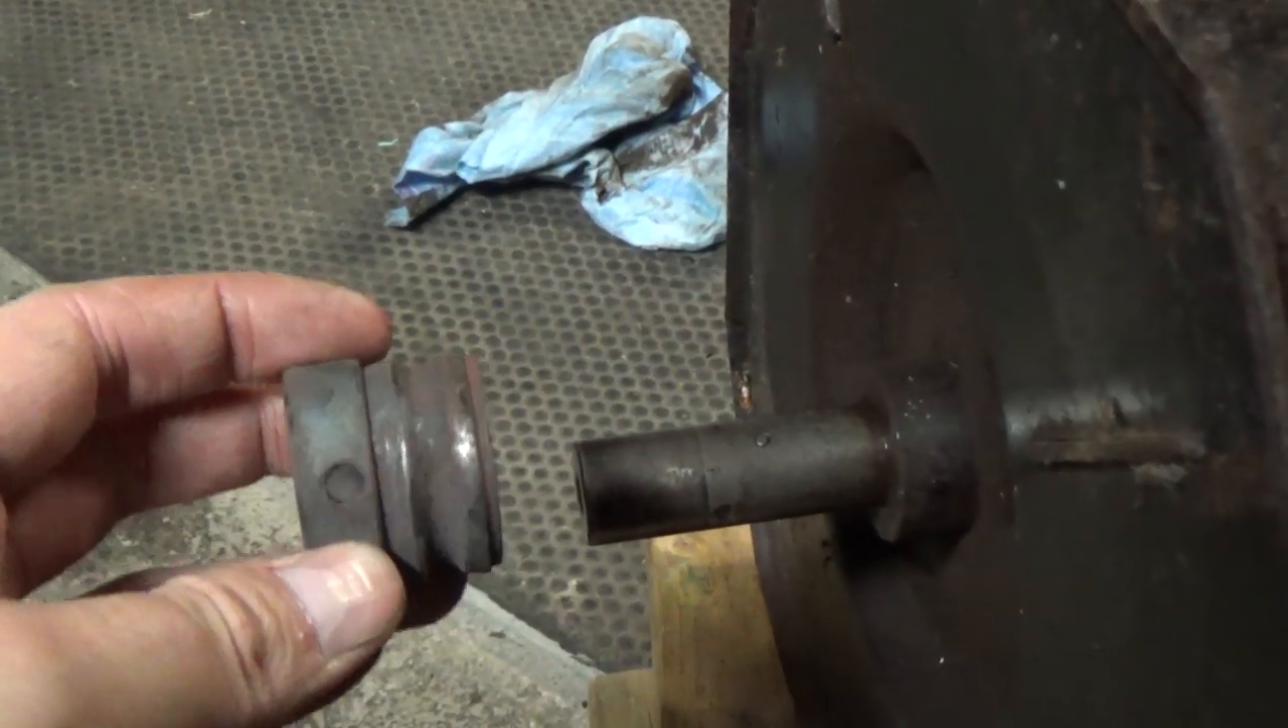So you guys can see that here's that collar that I had to get off of the shaft.